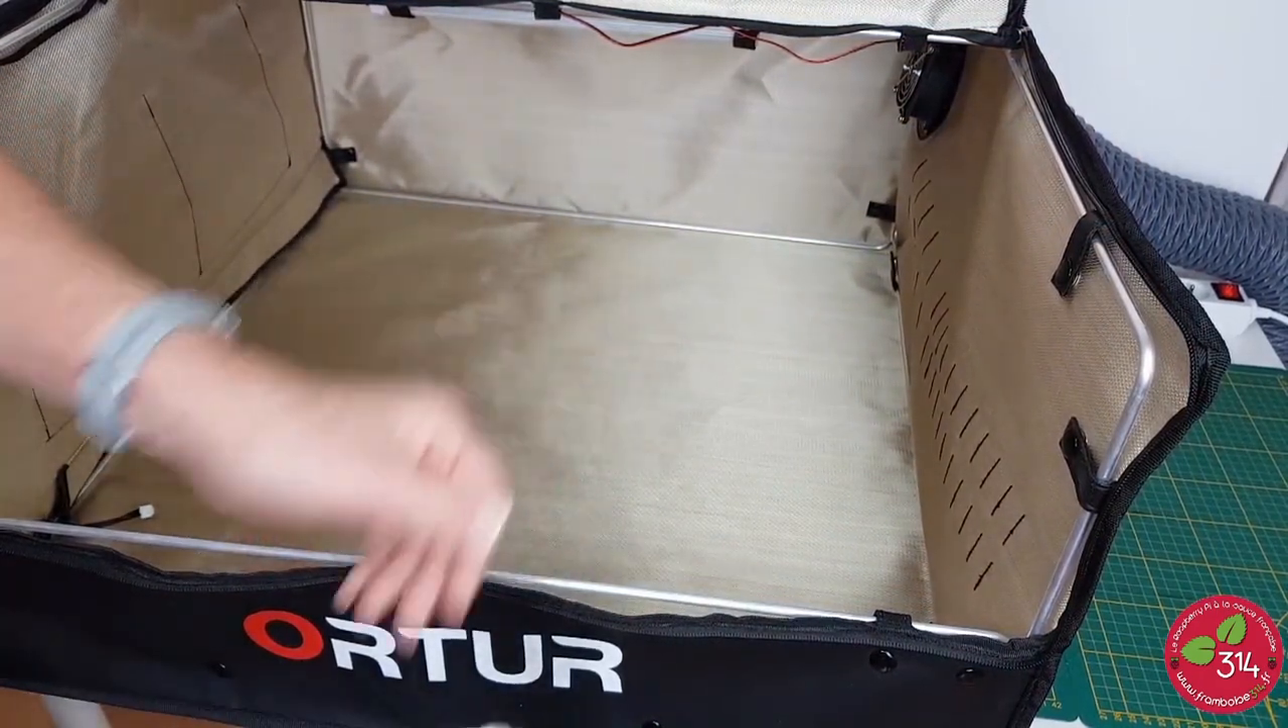Bon, le caisson est monté. On va pouvoir faire le test.